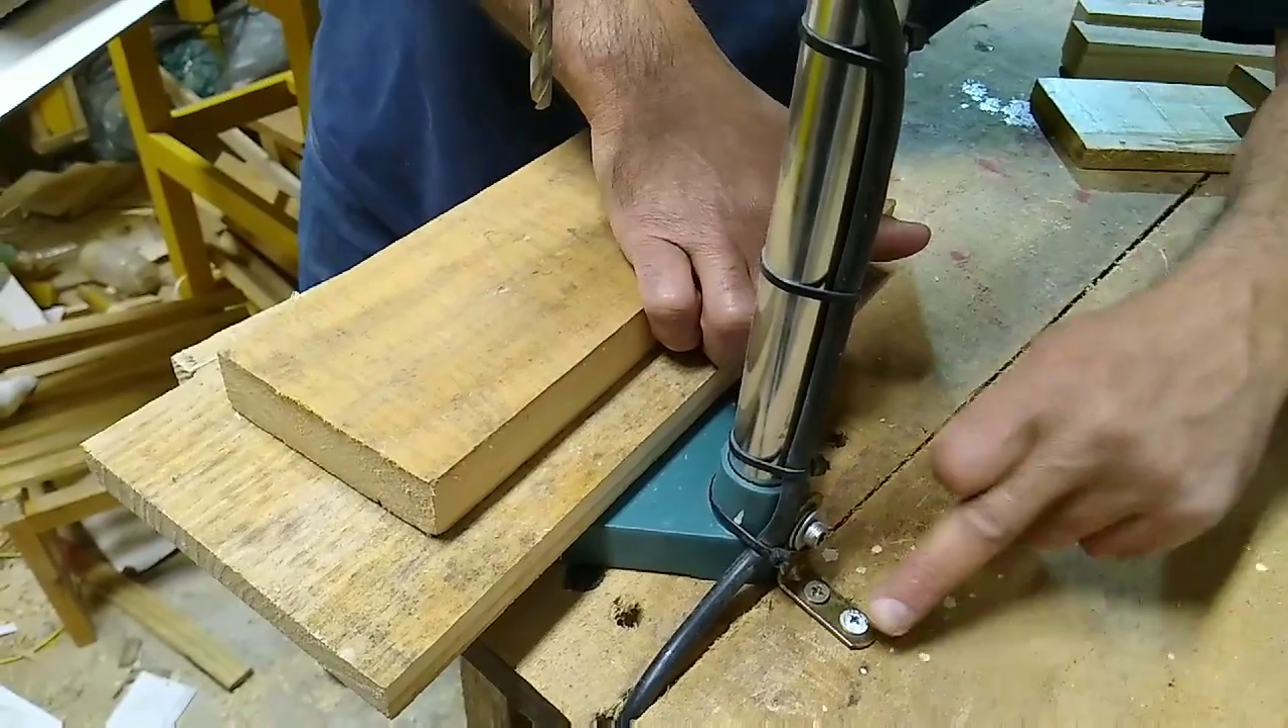Essa cantoneira, eu coloquei essa cantoneirinha aqui, ó, parafusei aqui, ó, na estrutura e parafusei aqui na mesa.